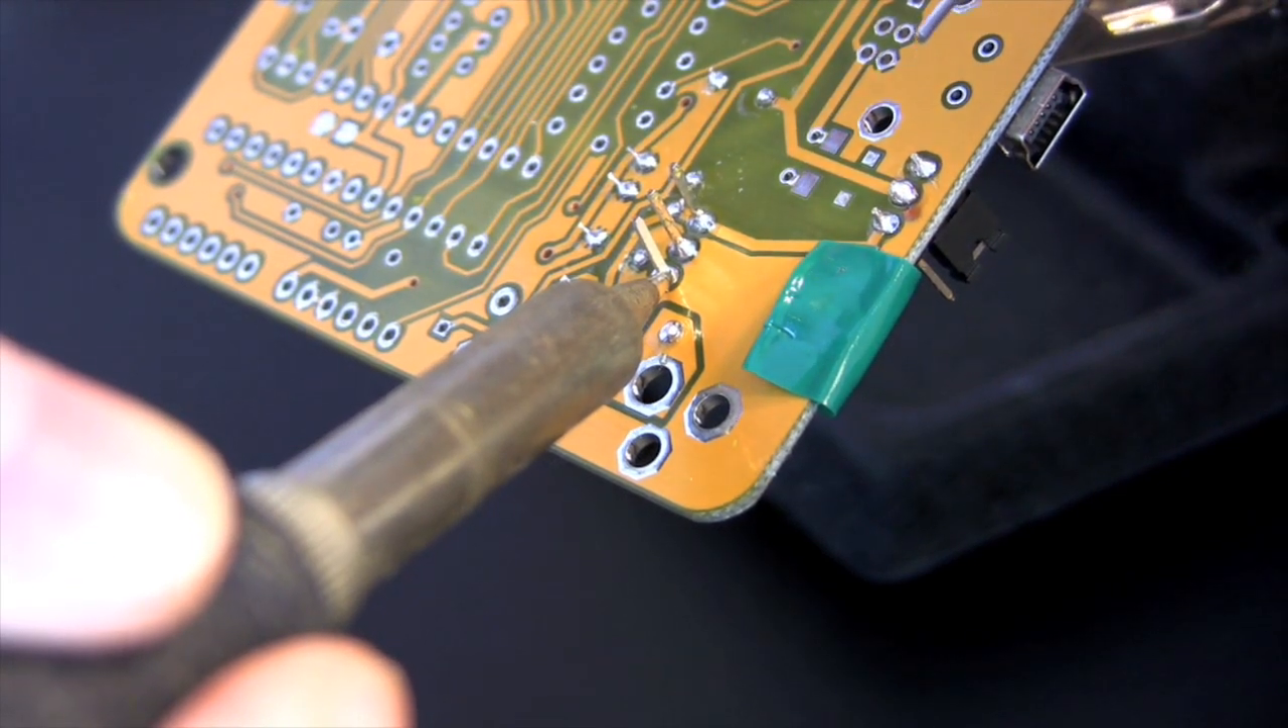Now, I've again used a piece of tape to hold the component in place.